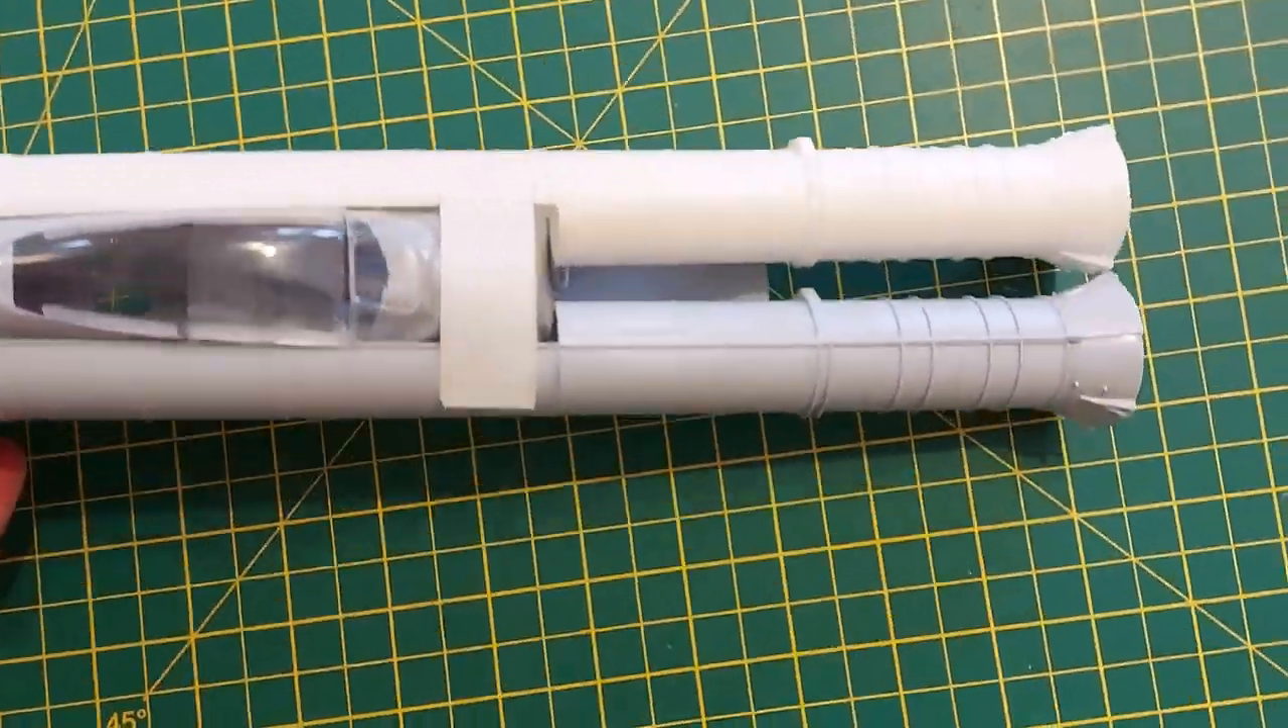These are the the shuttle booster rockets which are now in place as you can see.